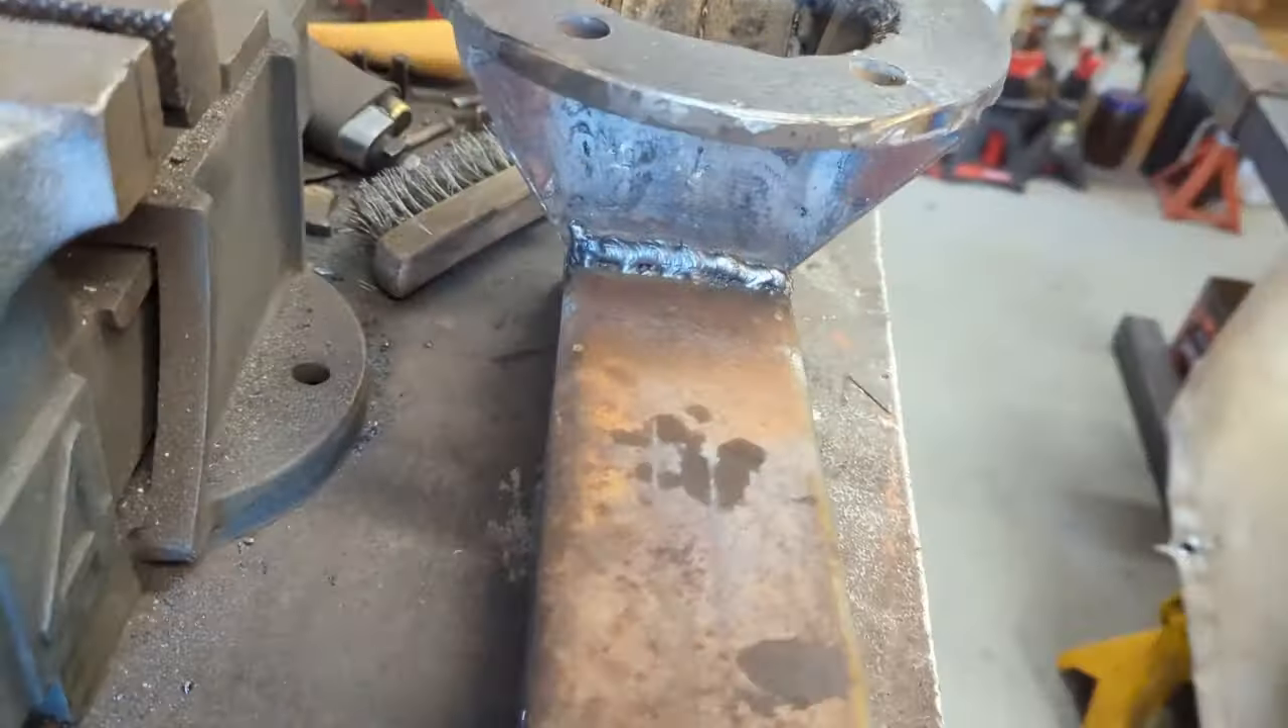Flange has been welded on.